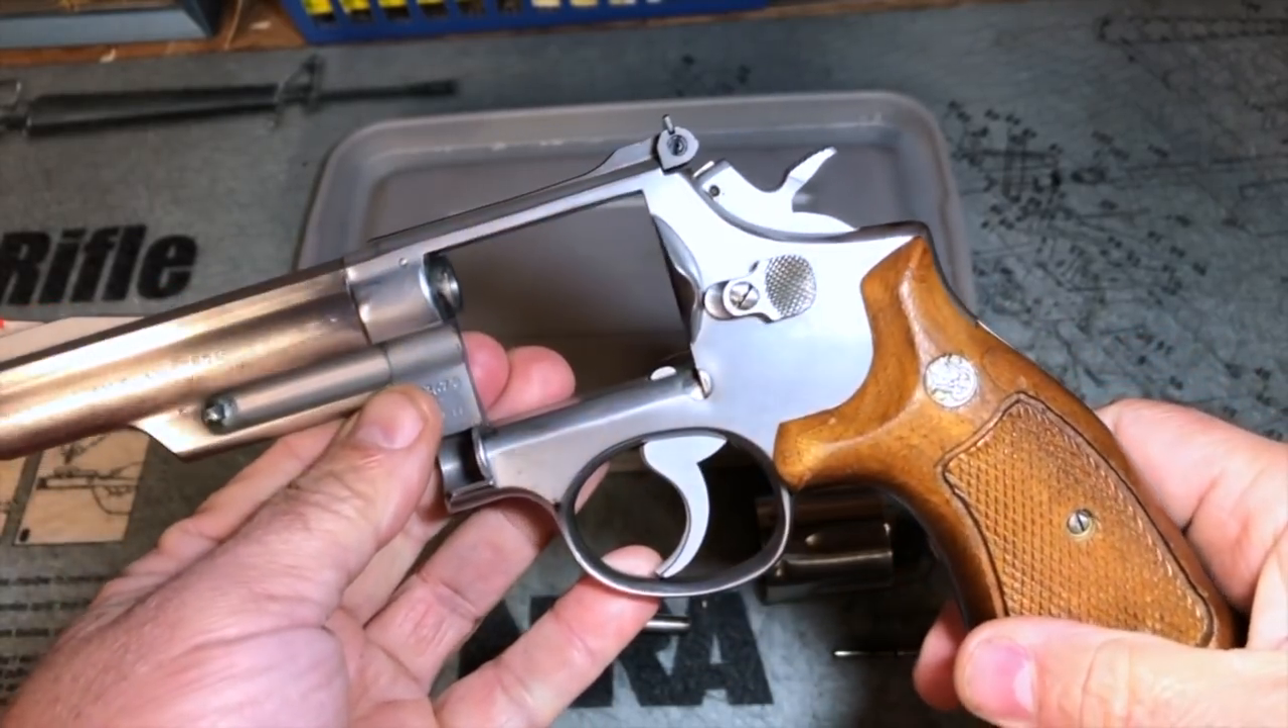And the frame is all reassembled. The grip panels are reinstalled and everything not only appears to be working properly but it feels much much better.